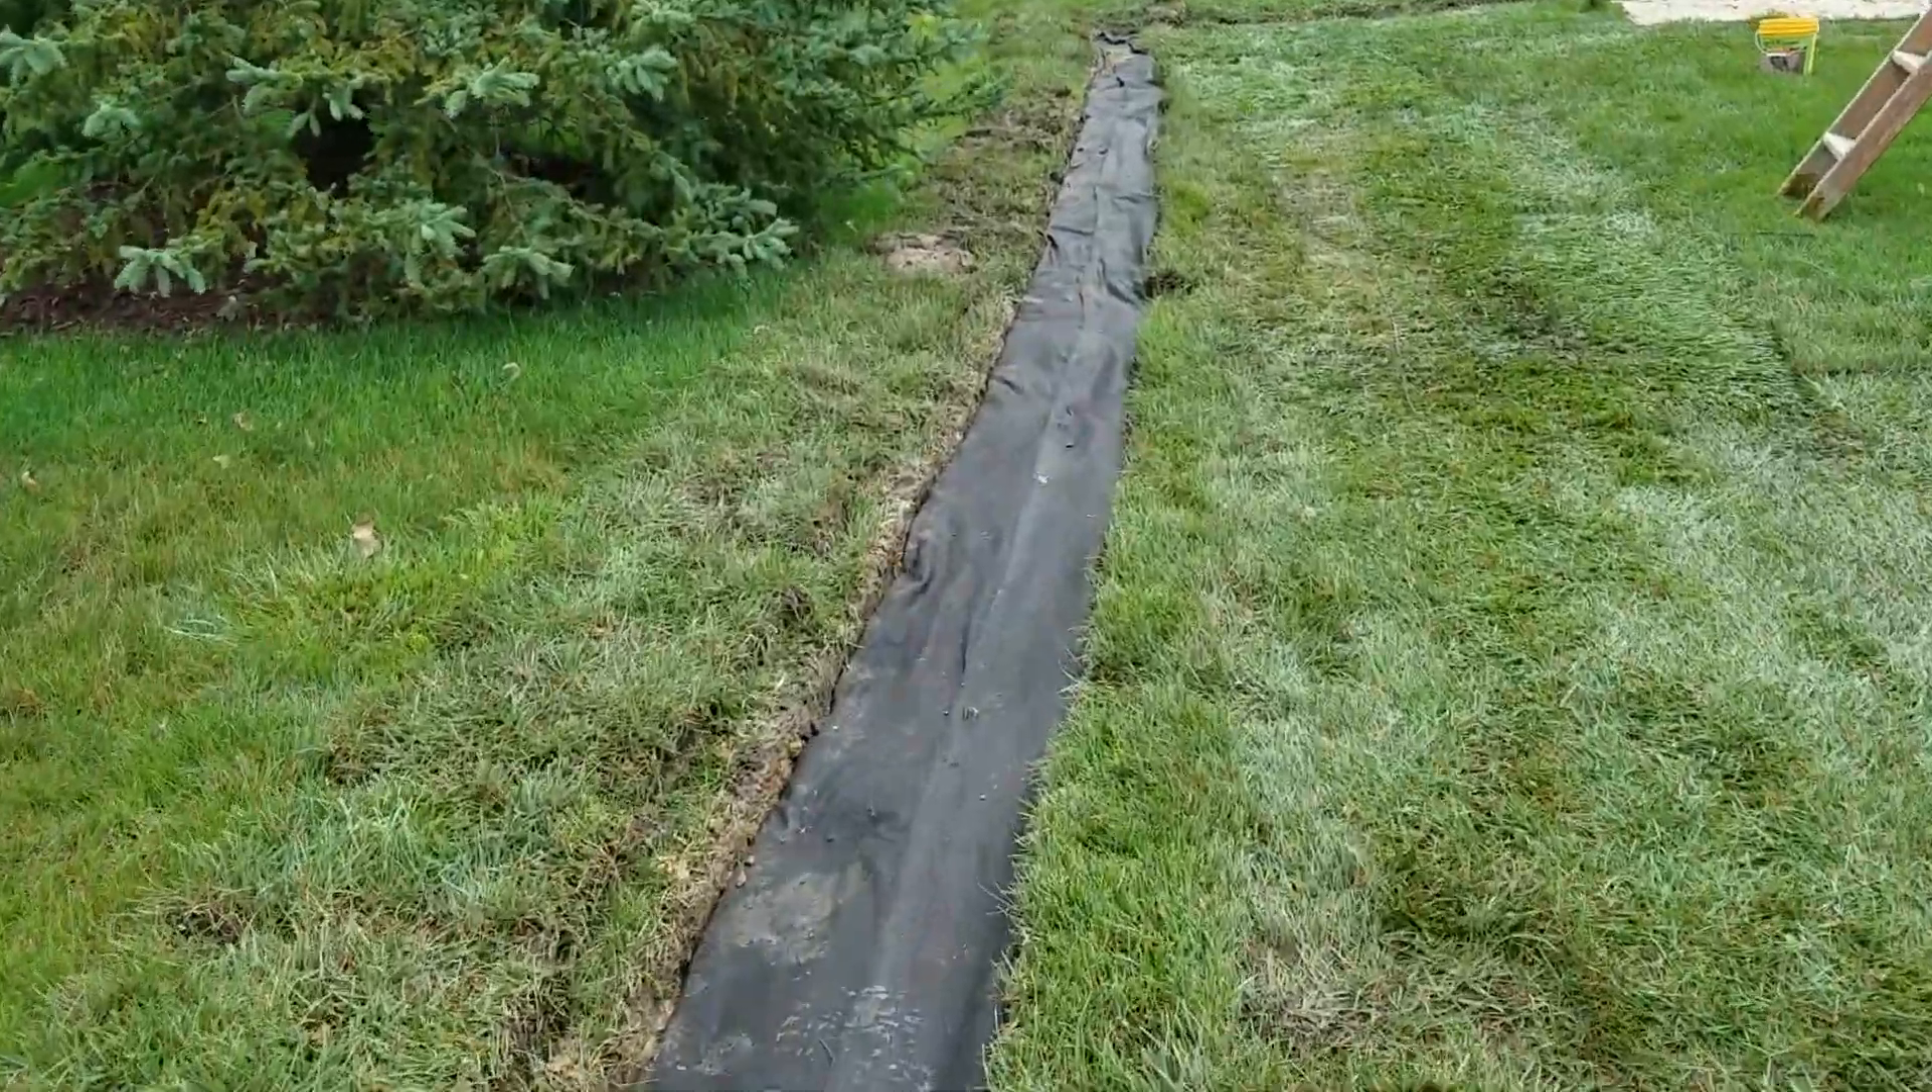All we have to do is put the sod back over the system and it's complete.